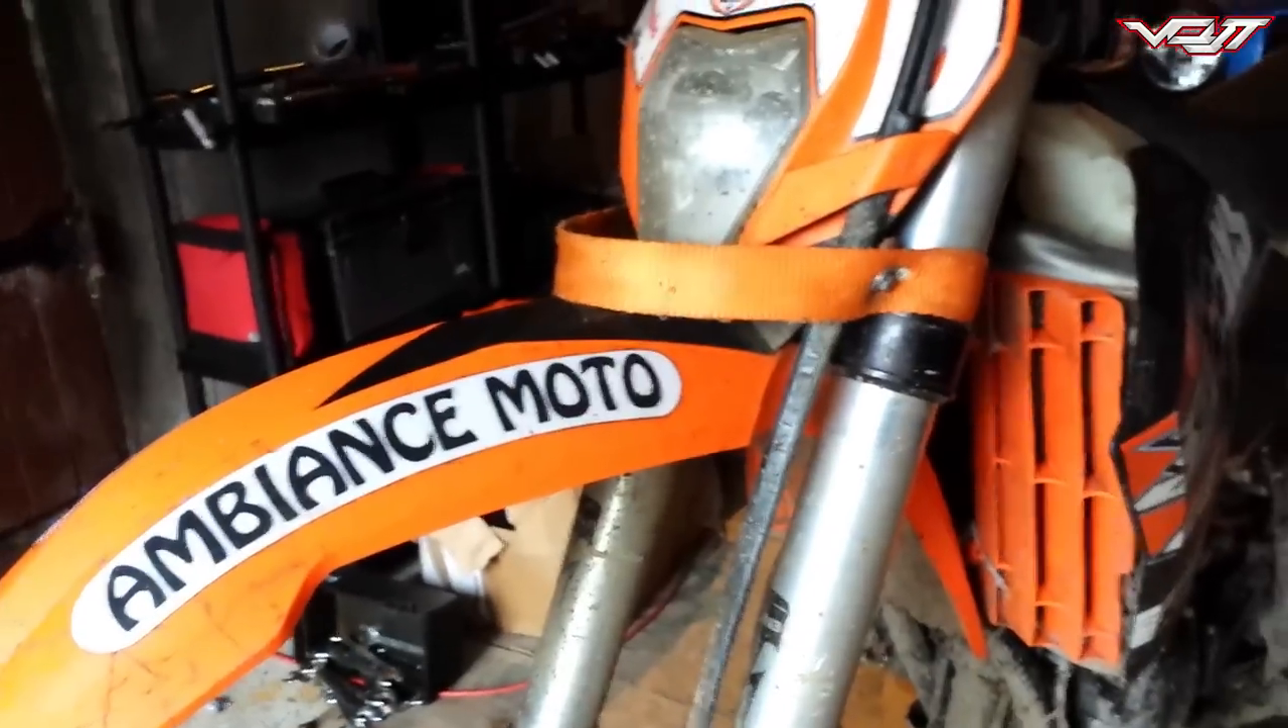Donc voilà, la sangle est mise.